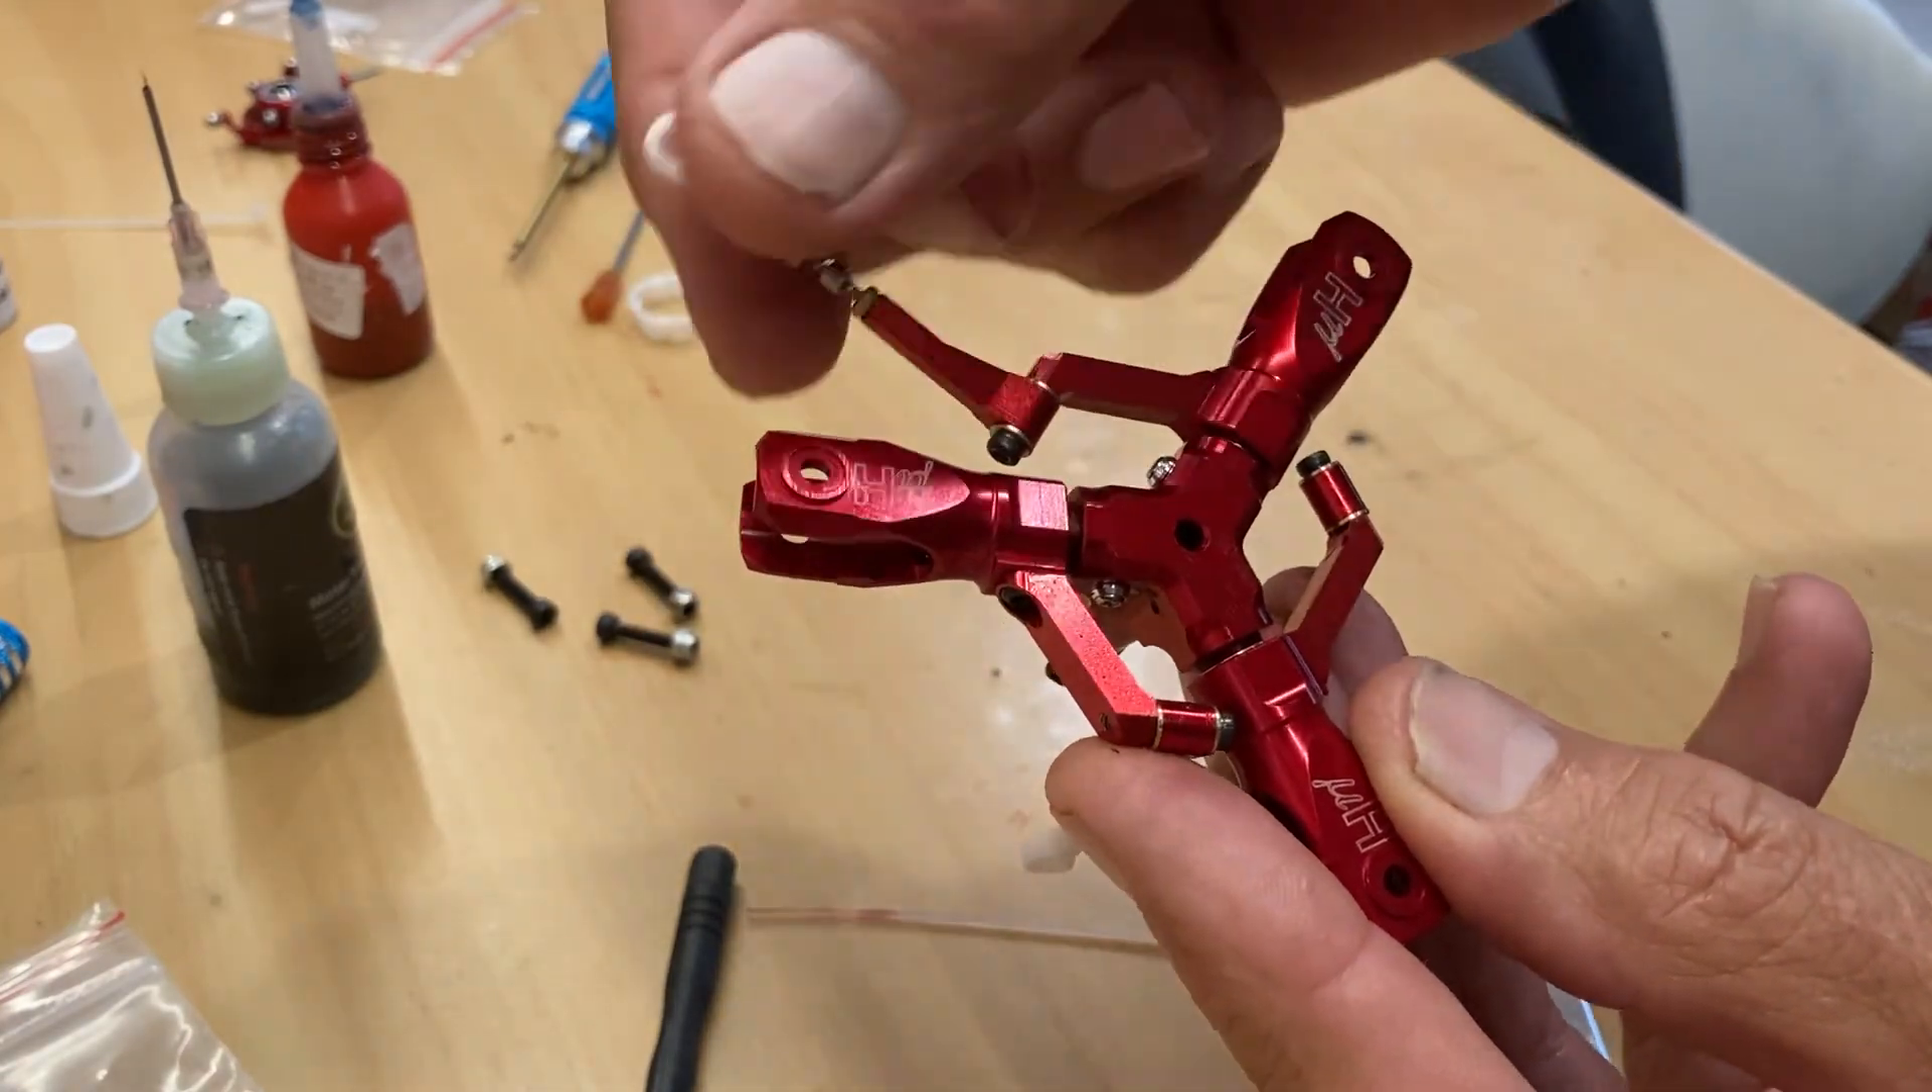Rotor heads all assembled. Everything's looking nice. All the links flowing very smoothly. All grips rotating nicely.